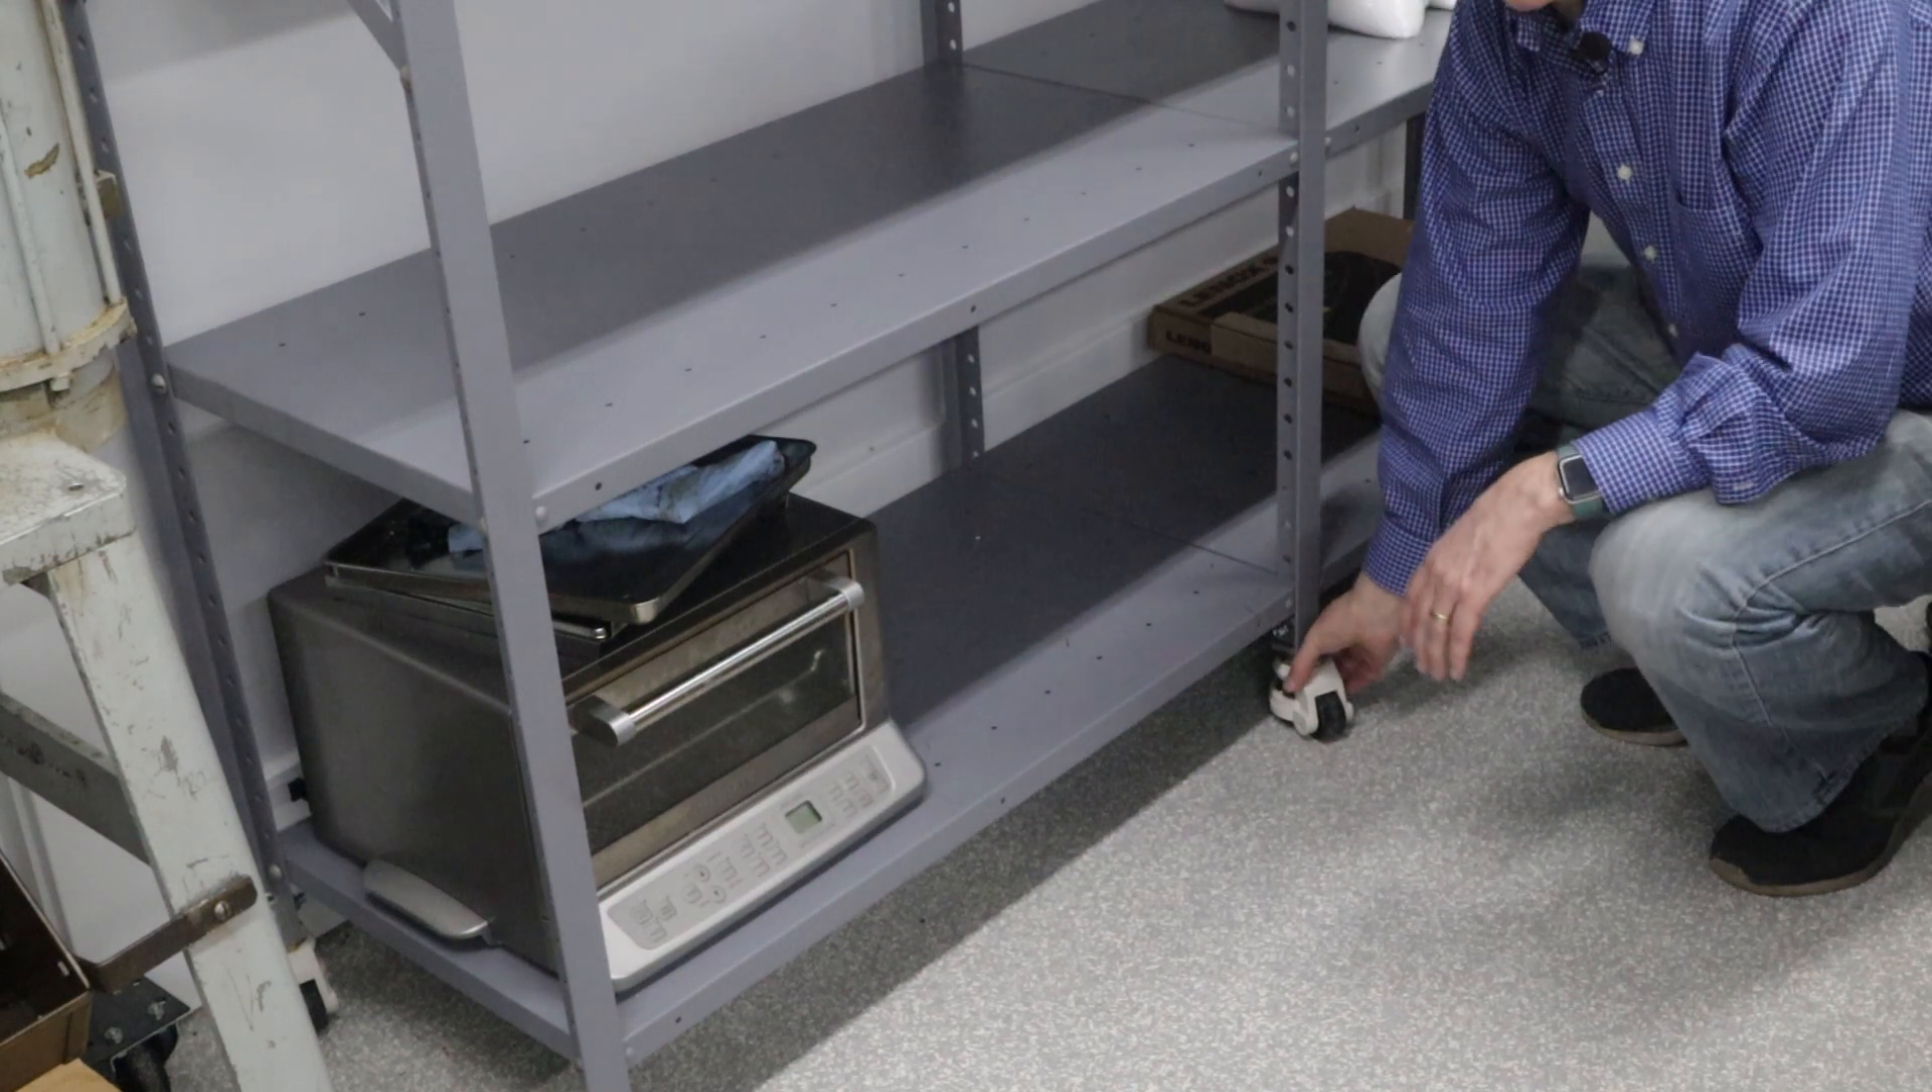You can see I have the wheels mounted now, and it's really nice because this moves very easily, so I can move it around the shop wherever I want.